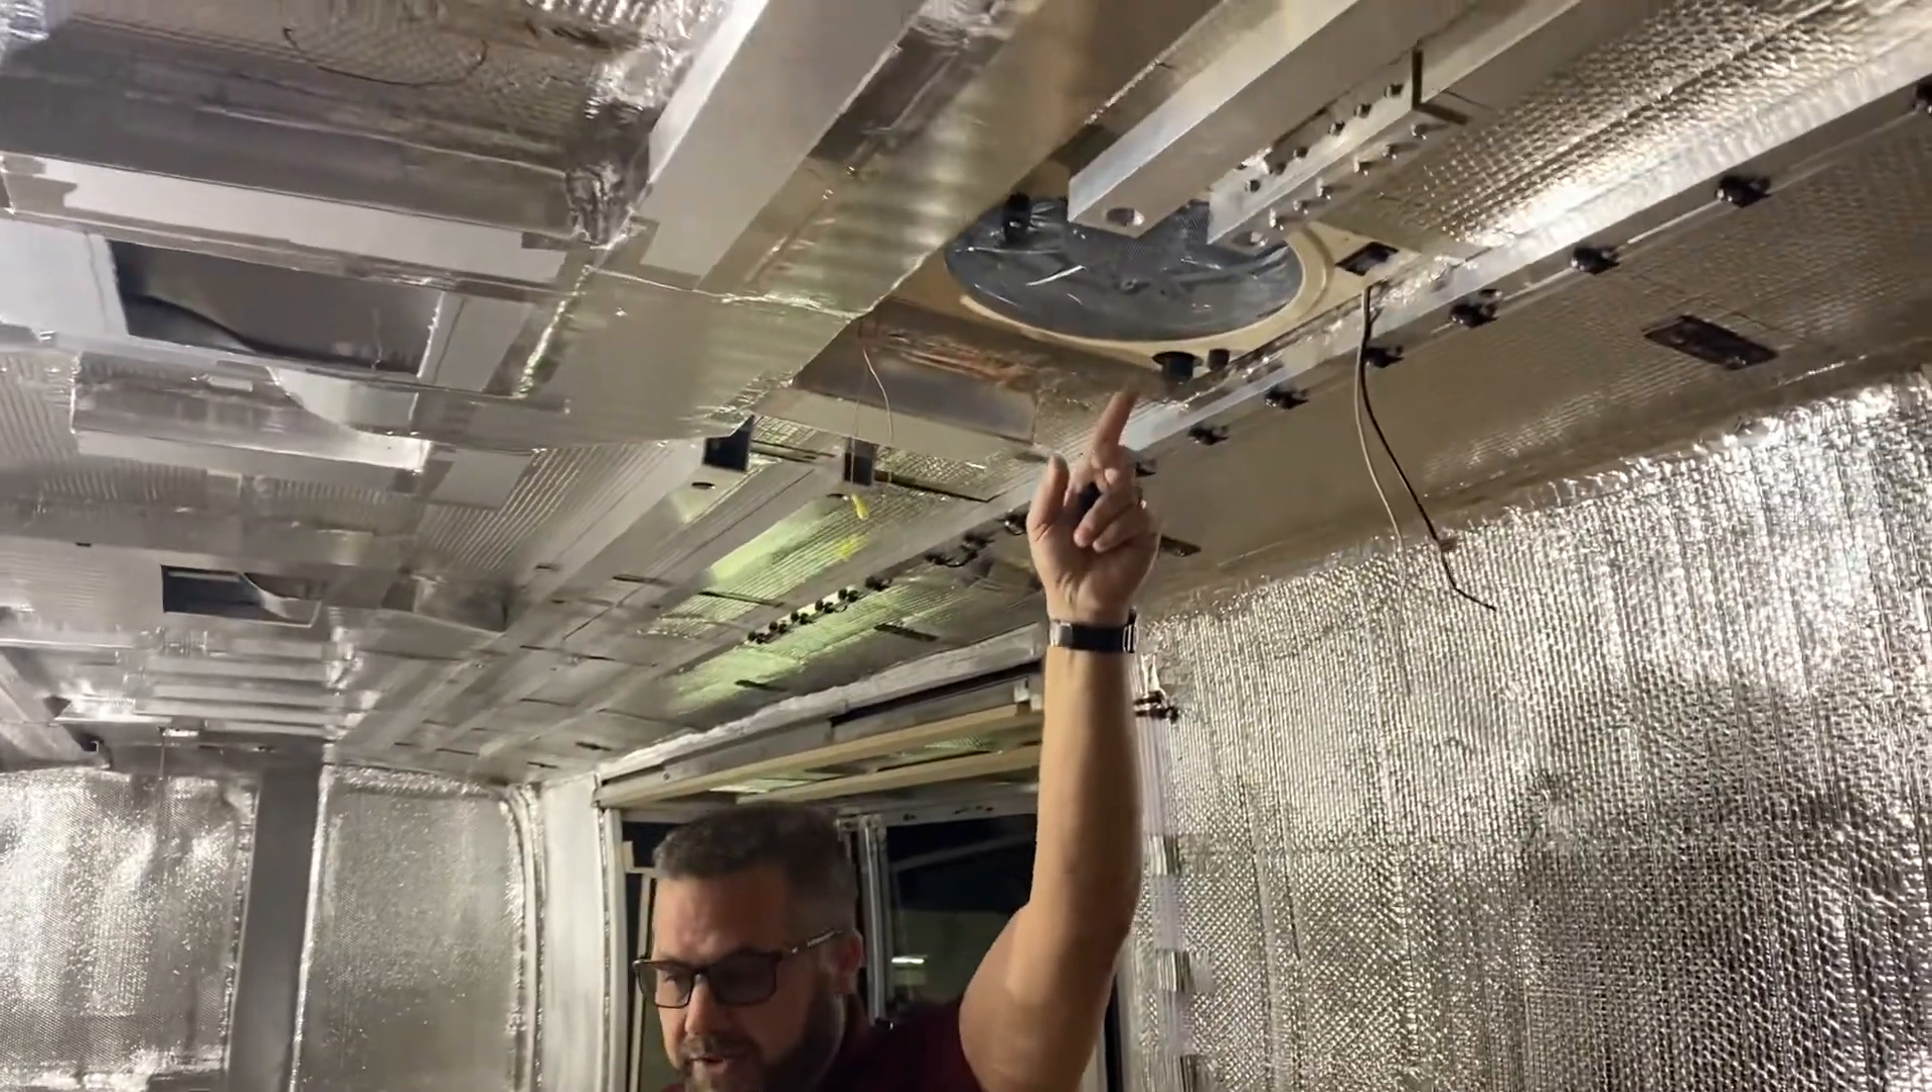You'll notice vent fan for the private labs already installed.